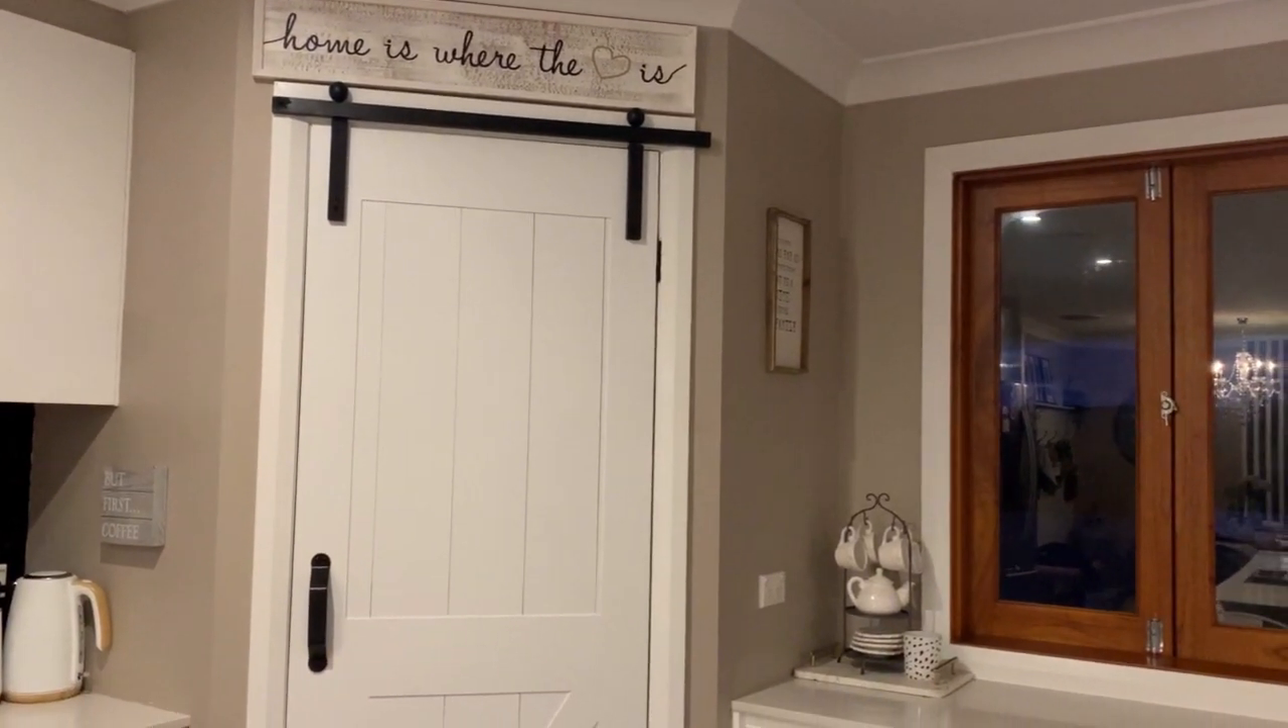And guys here is my finished pantry barn door.